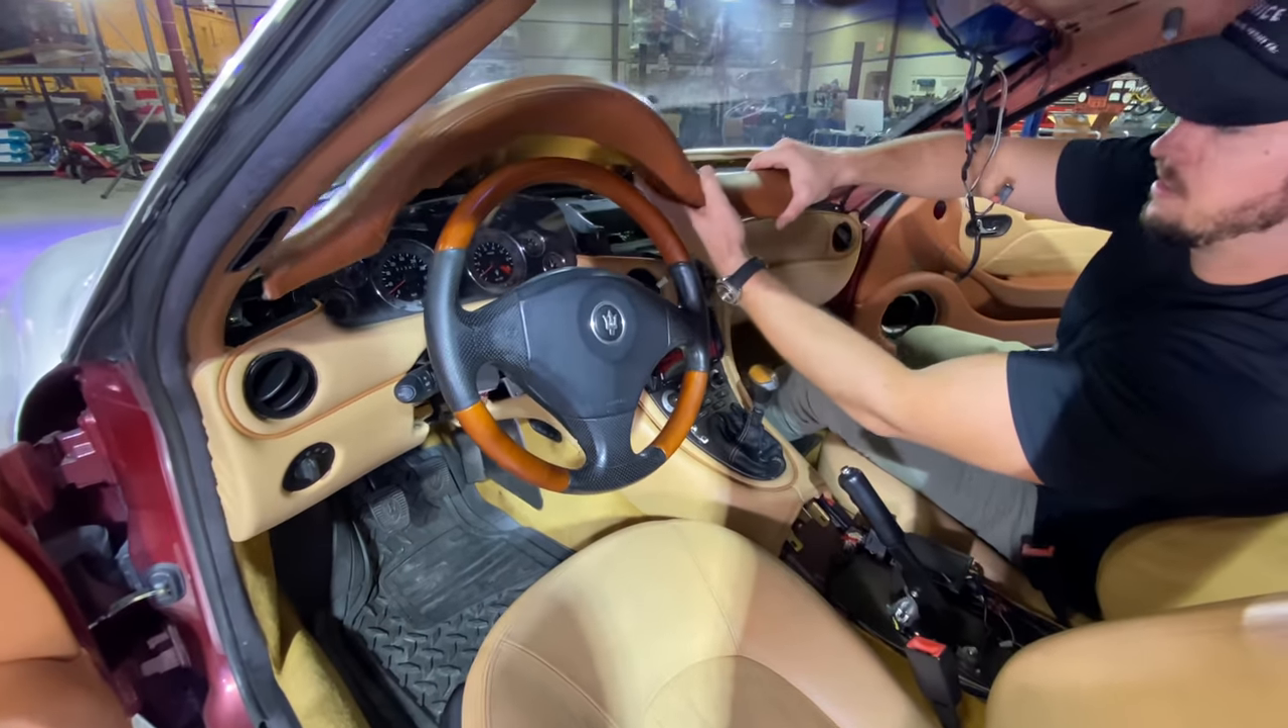Jacob right now is working on putting the dashboard back in.